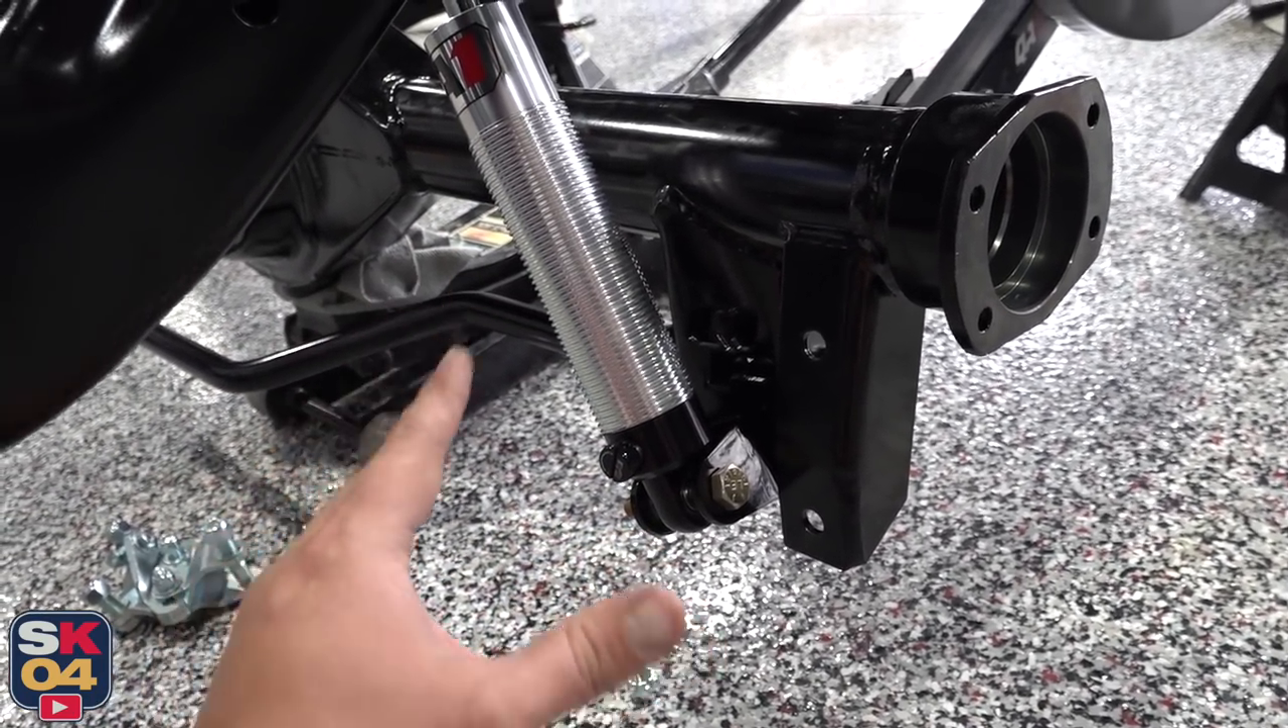I still have to put the coil on.